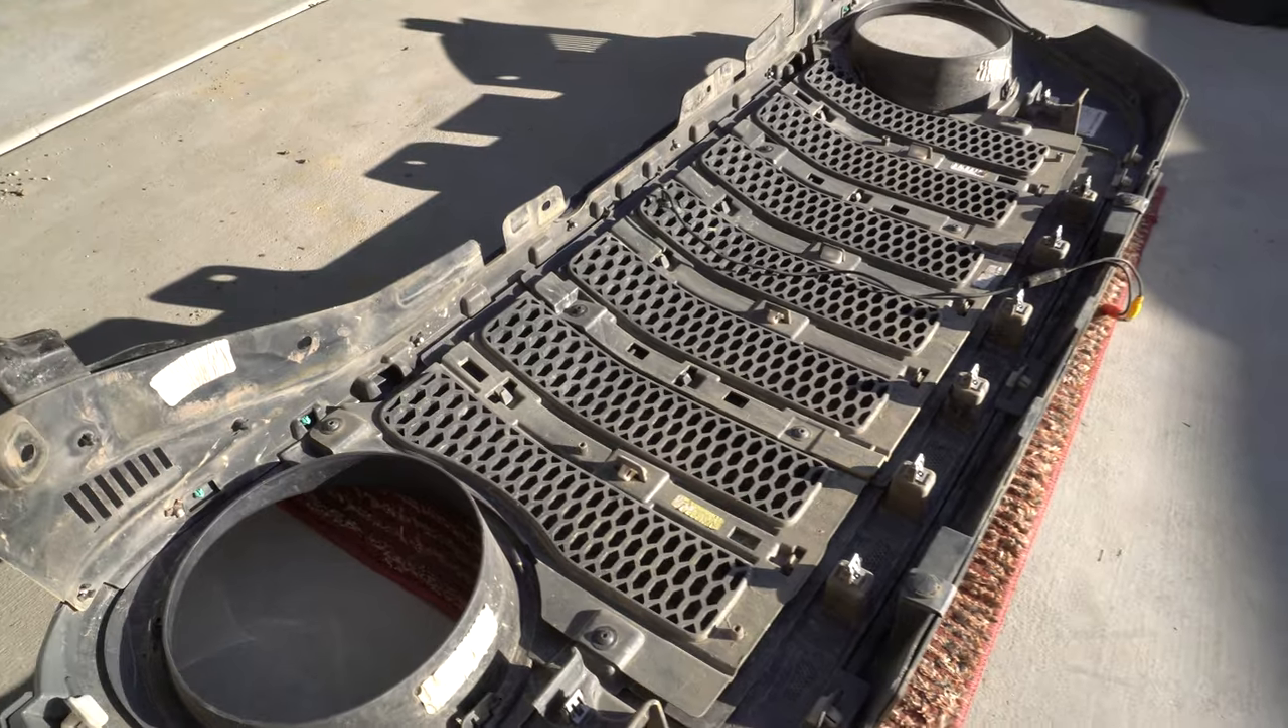Okay so we have the grille off and we're getting ready to swap out the stock jl inserts for the gladiator inserts.